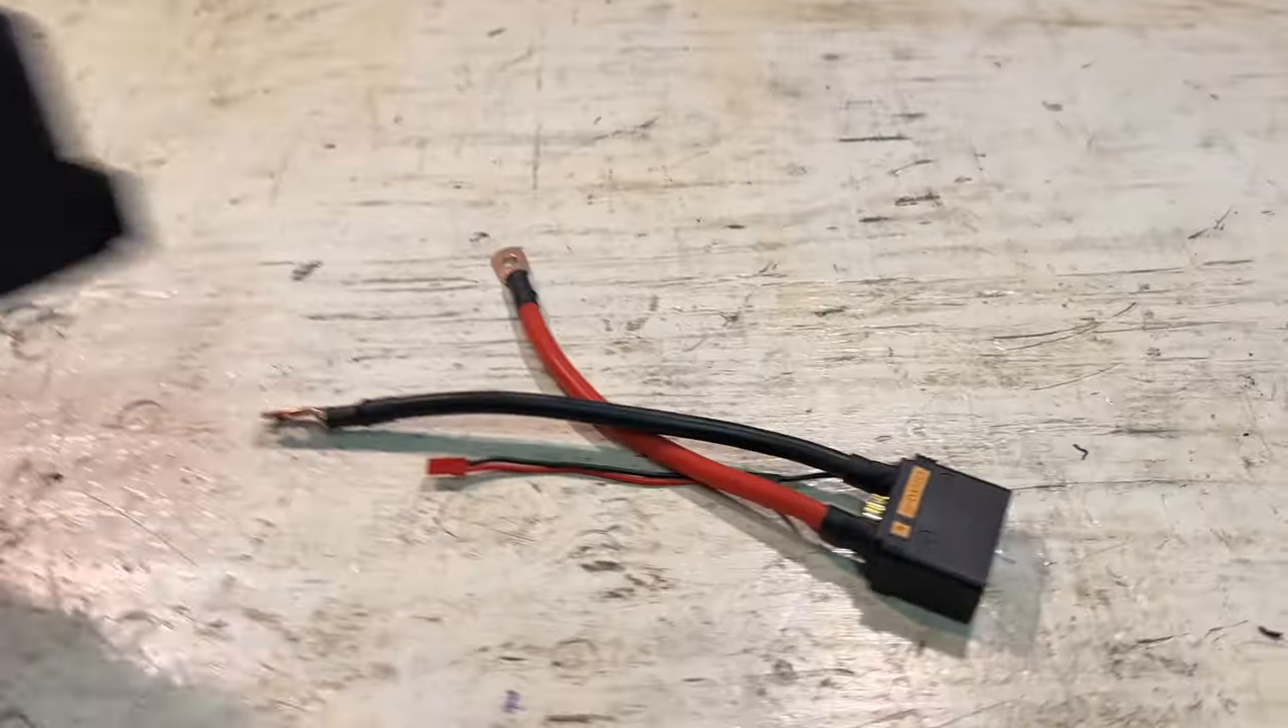All right here's the main discharge connector completed you can see I have the terminal lugs on each of the wires and this is the wire for the voltage display and this fits inside the cover.